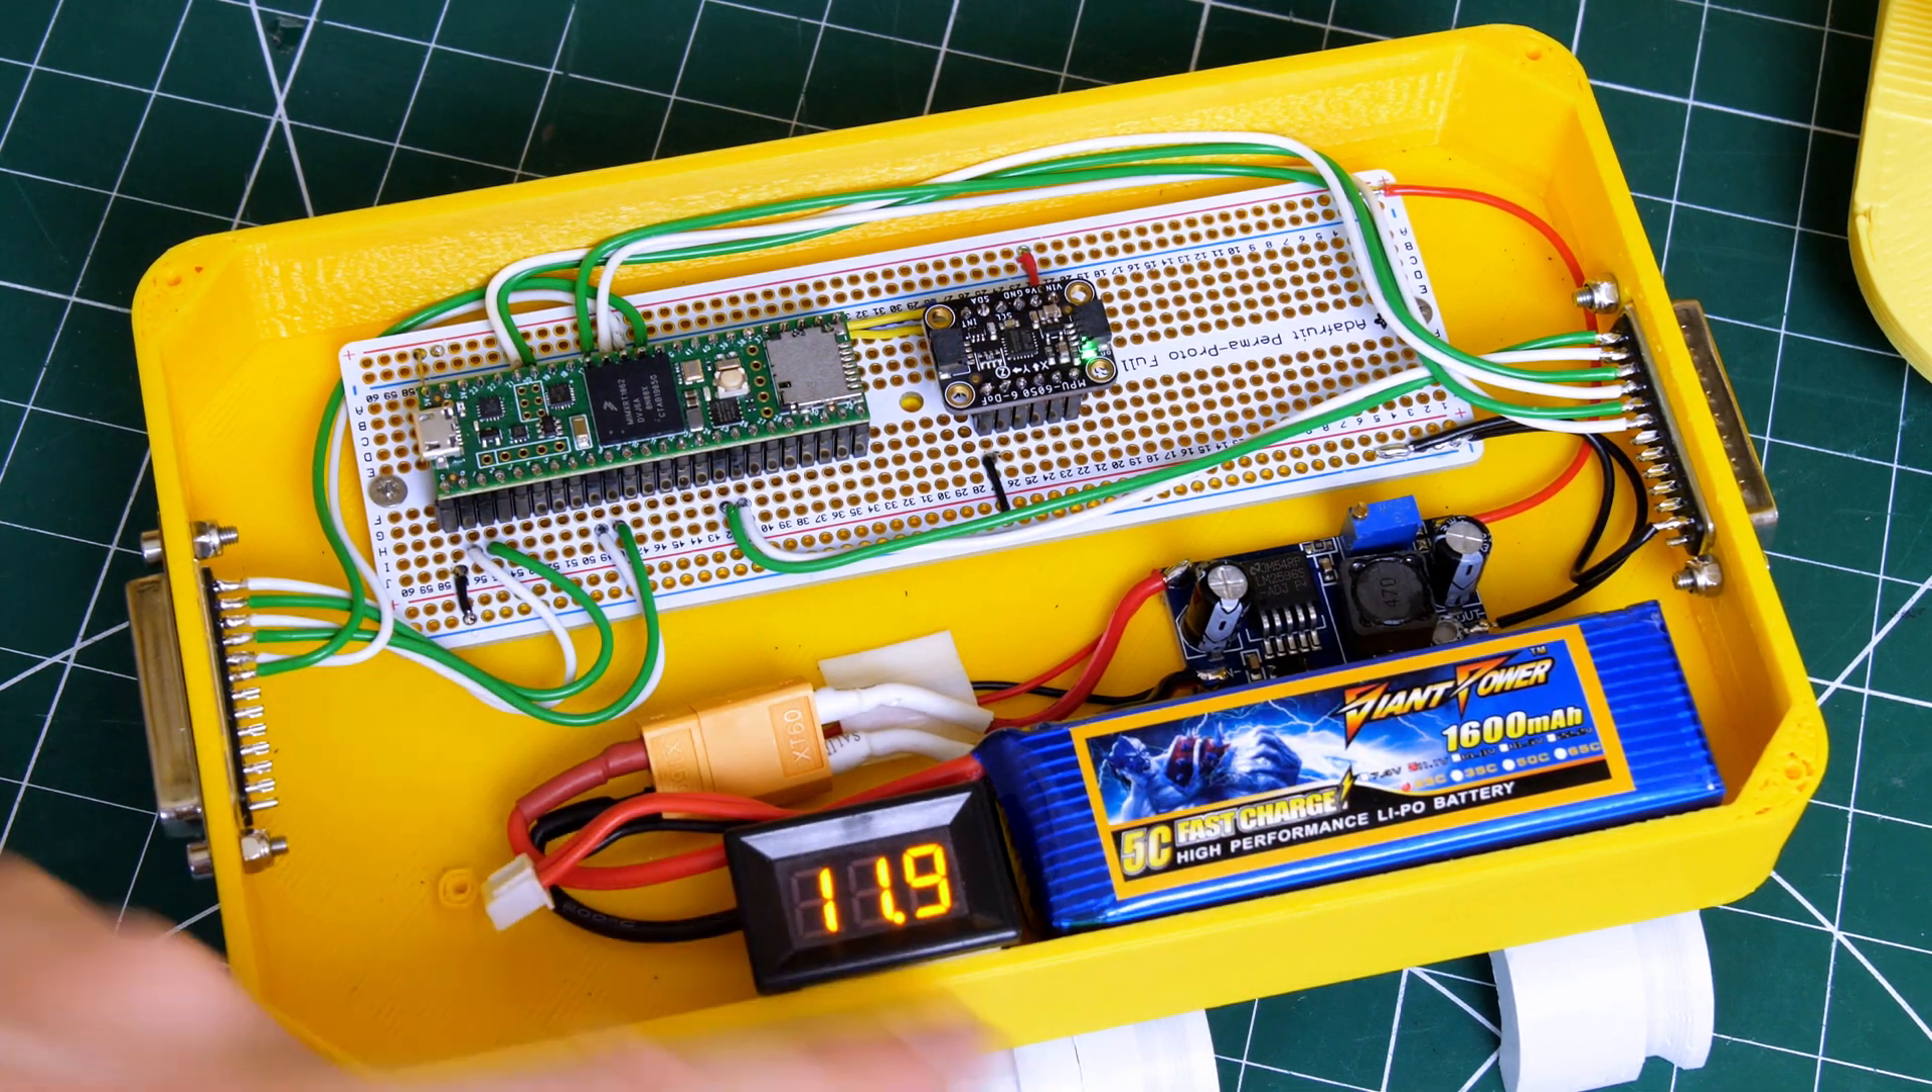So back with the electronics again, we've now actually taken out that other proto board, and I've put in a battery with its own little voltage monitor and a five volt regulator.